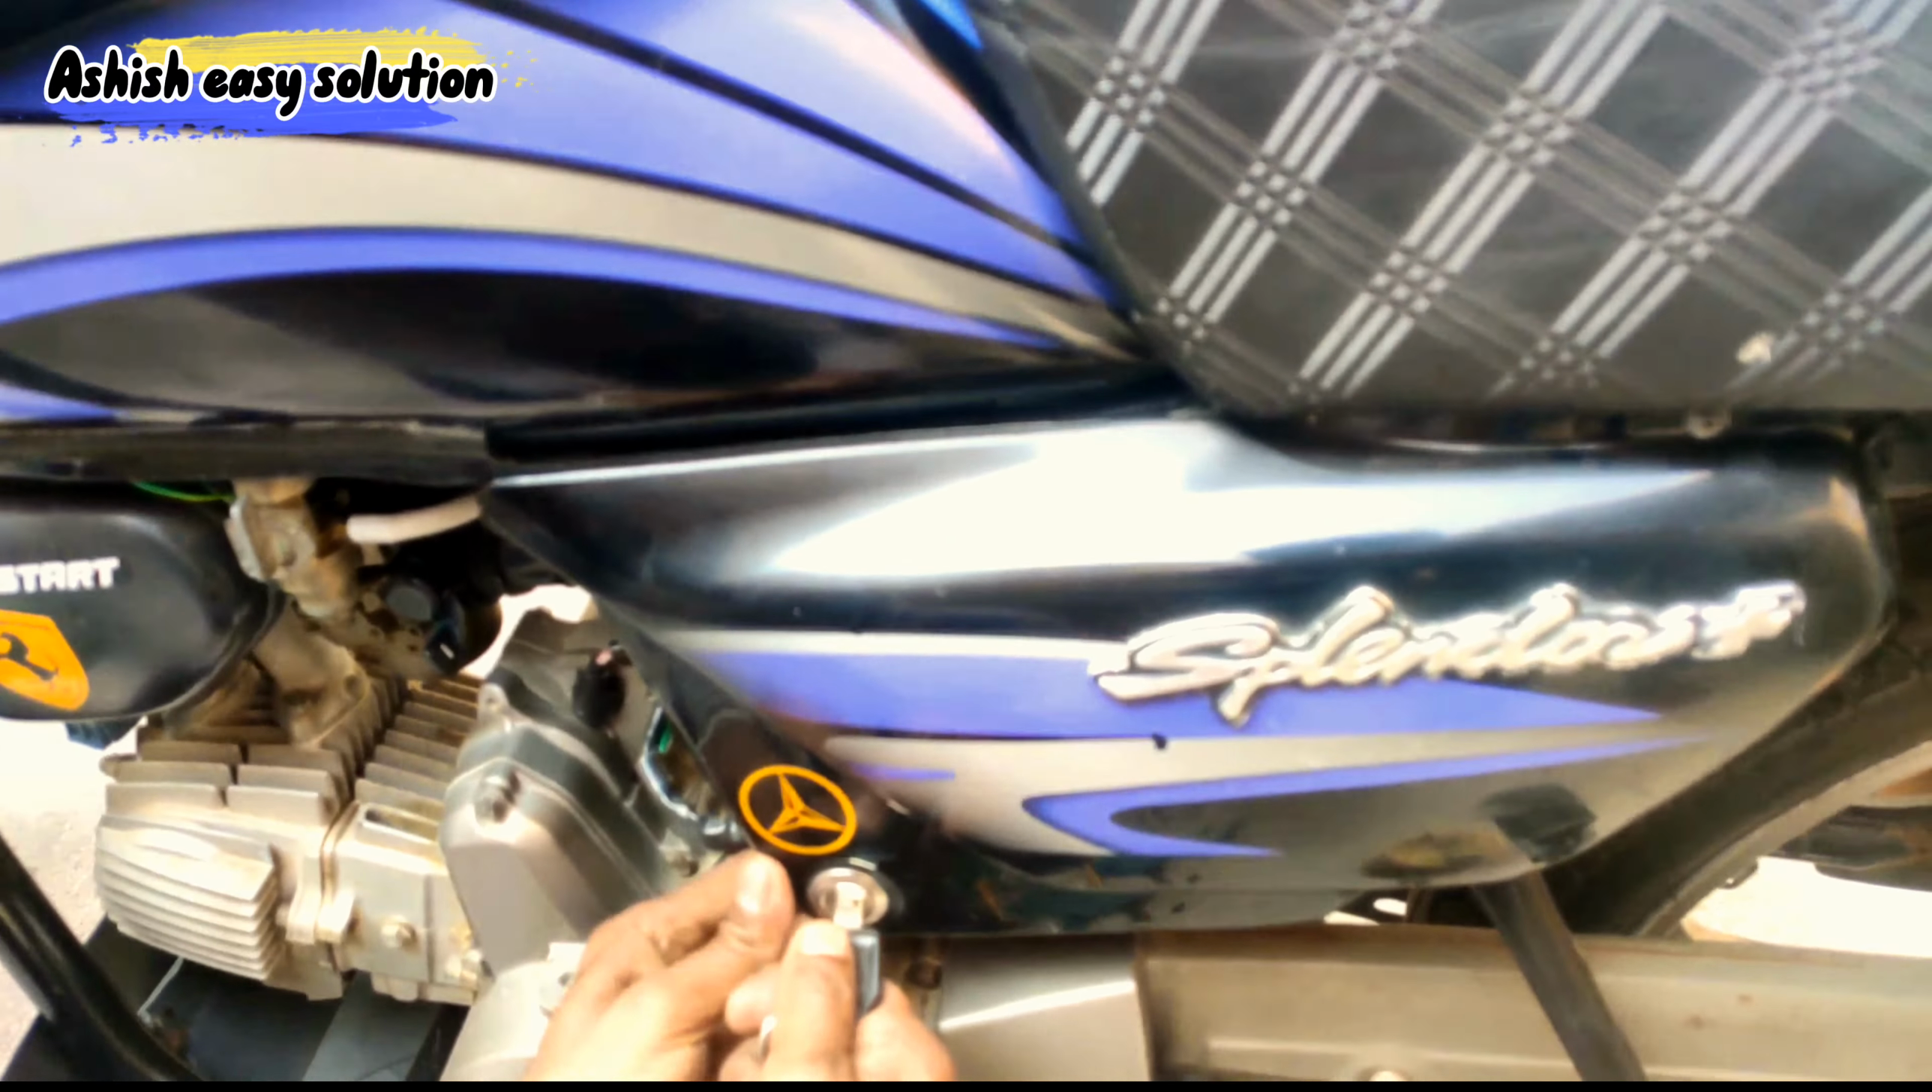दोस्तो ये देख सकते हो ये panel हमने लगा दिए हैं।